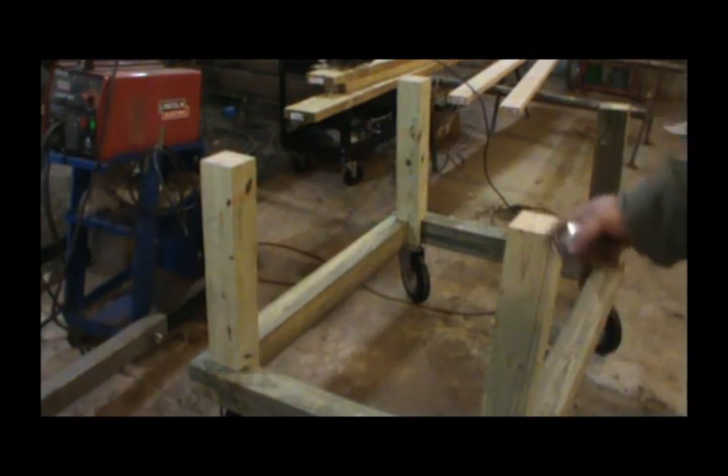And then, all we got to do is put our top rail on and maybe some bracing.